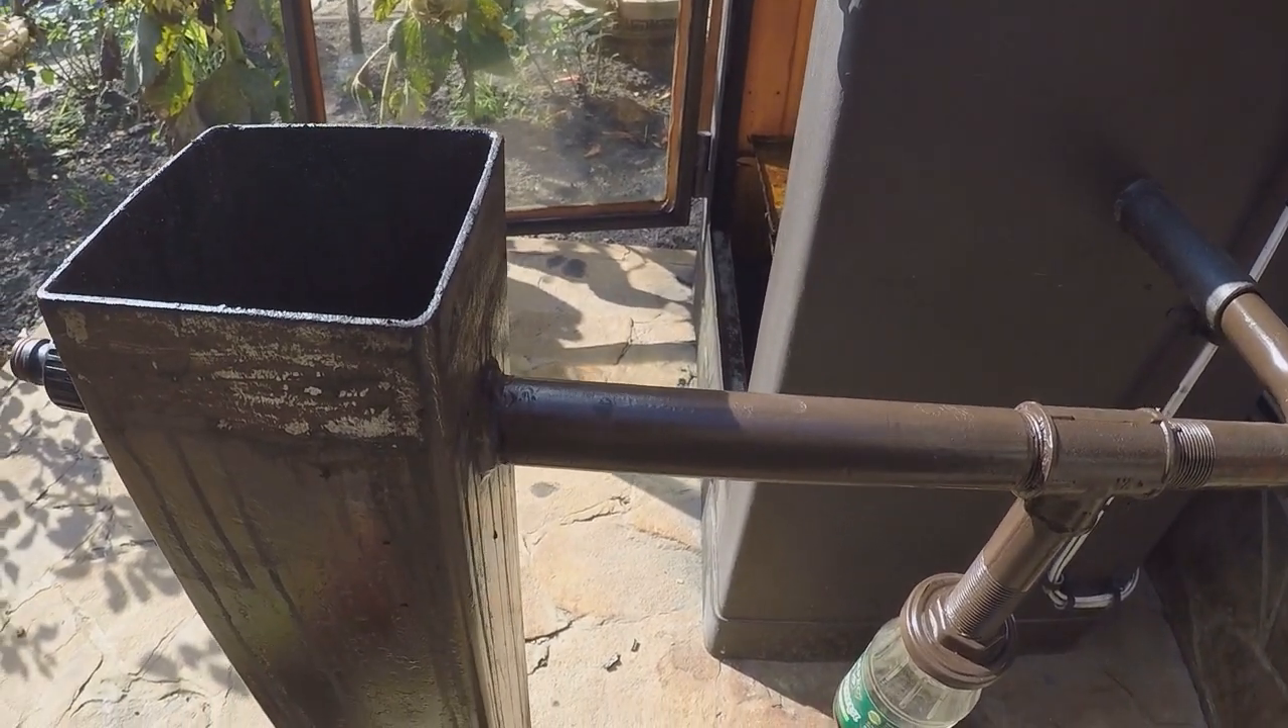В верхней части на расстоянии 80 миллиметров от крышки вварена полдюймовая труба.